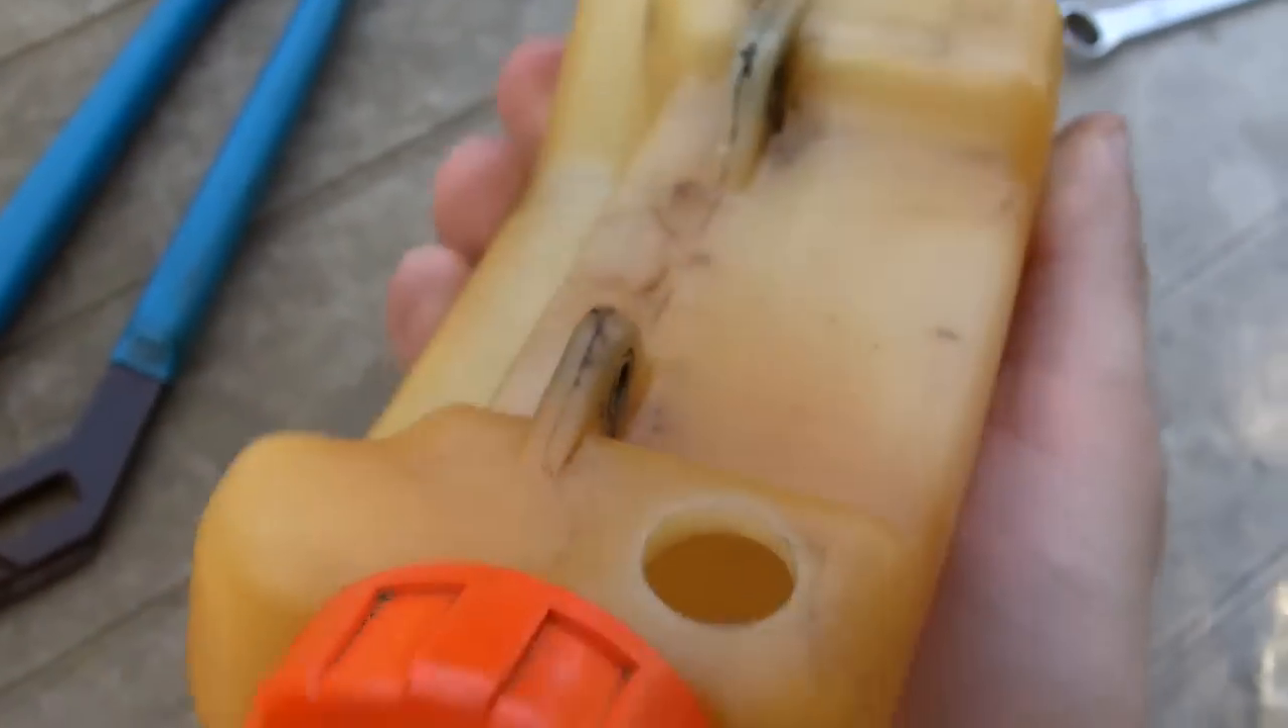Got the gas tank off got the outside of it all nice and clean clean and the inside of it was all clean too.